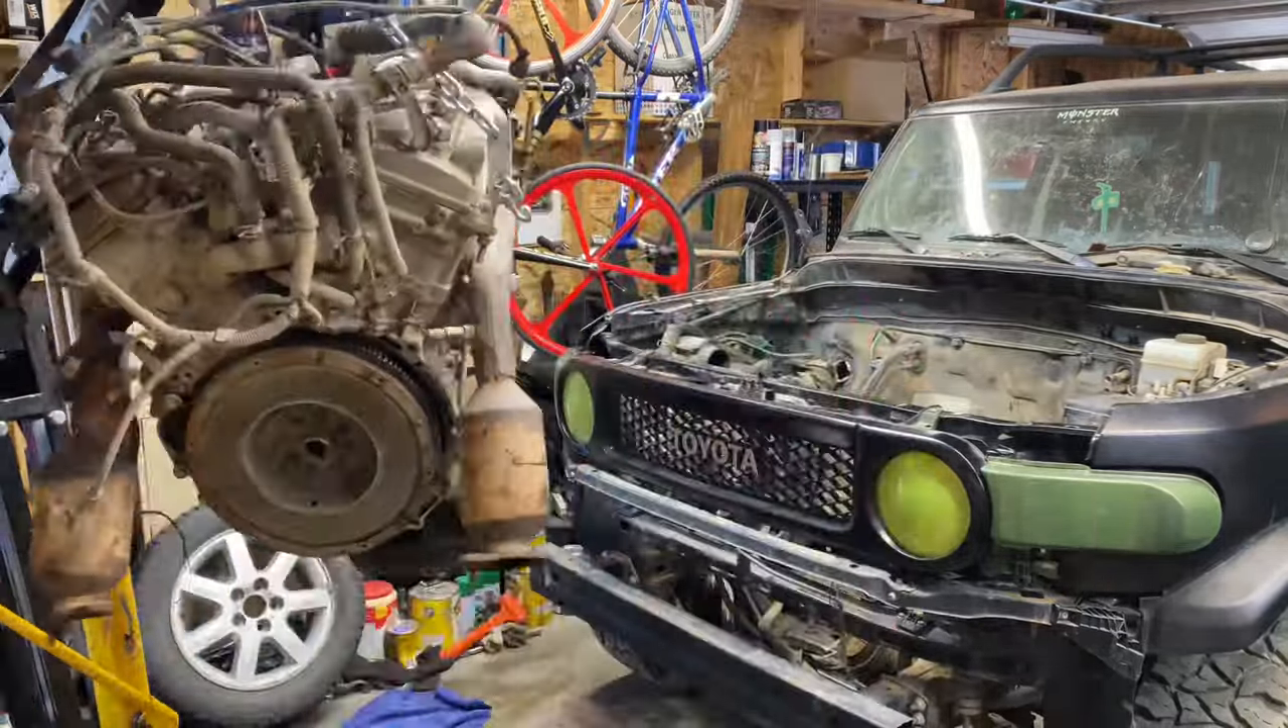We shouldn't have to but we removed the hood and the bumper as well just to be sure that we don't scratch anything.